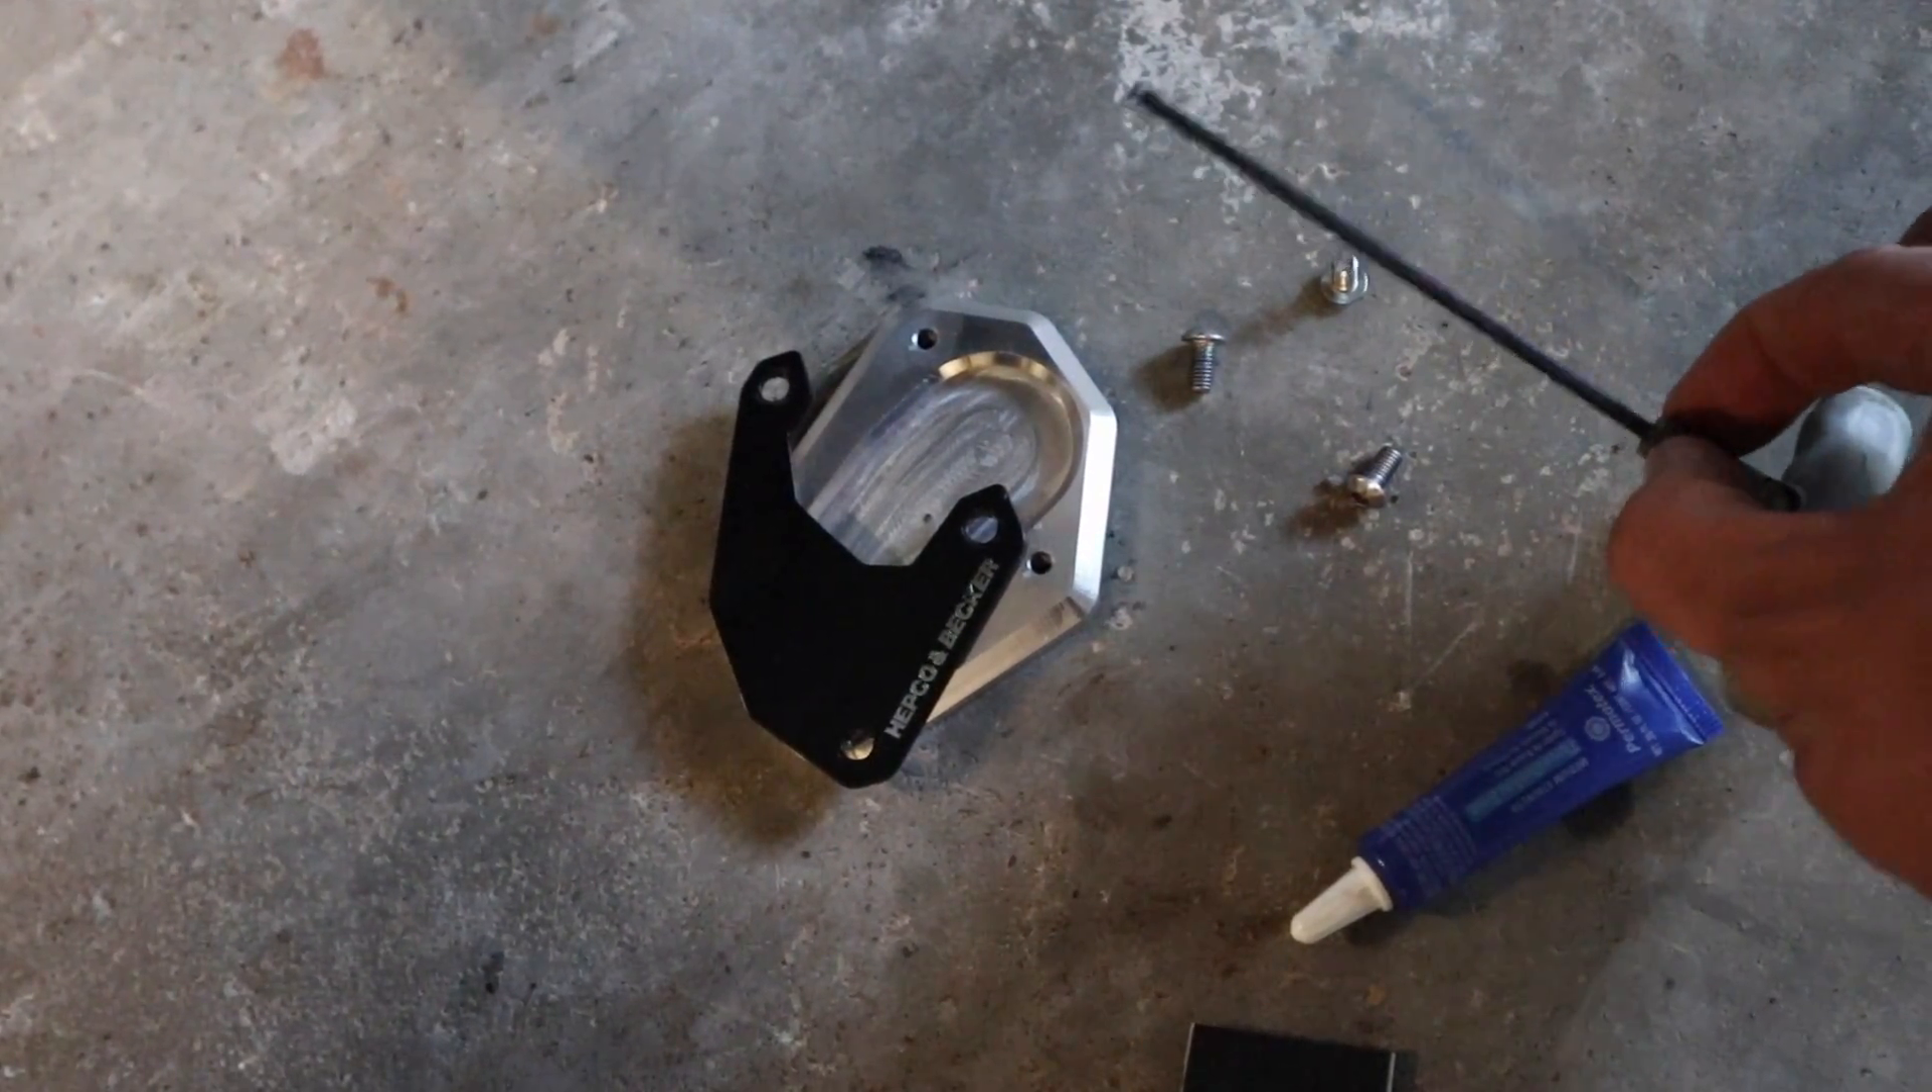All right, so I've already removed the three screws here separating the base plate and the top plate.